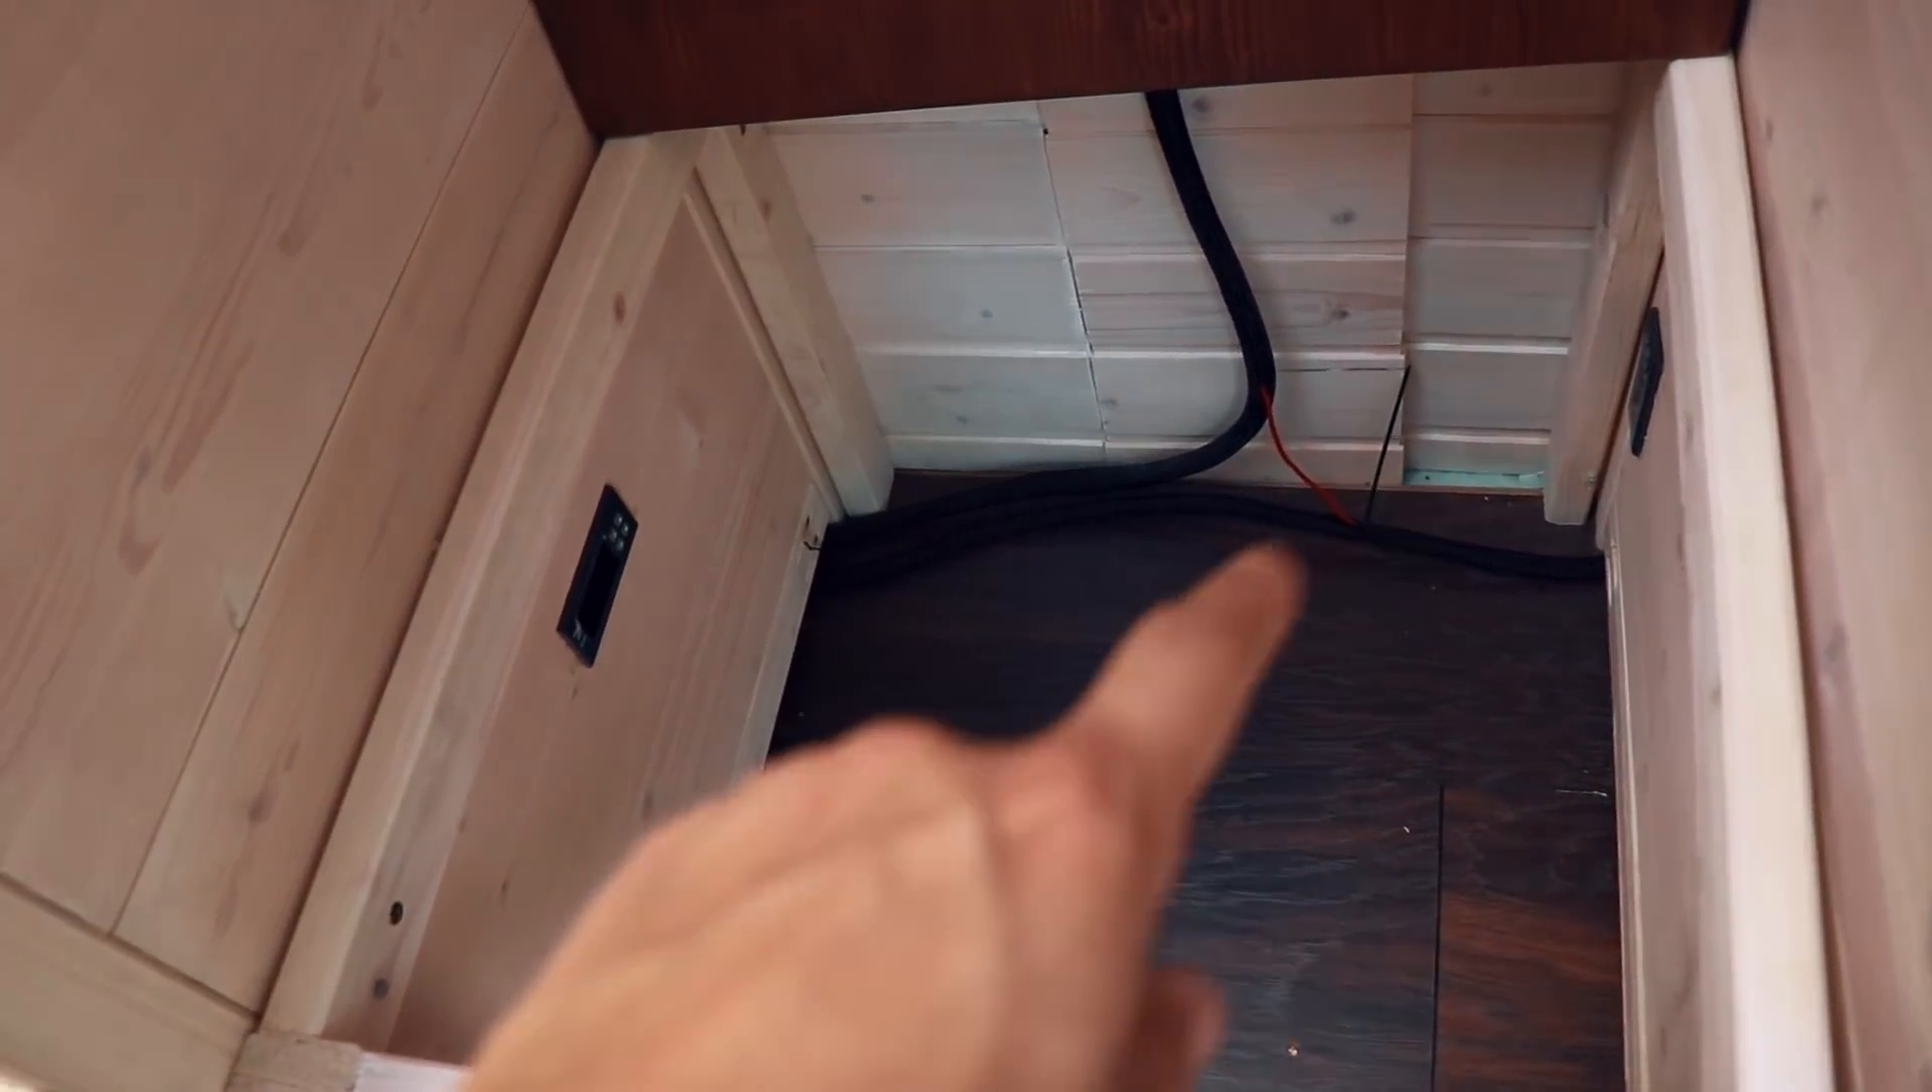So down here you can see some of the wiring going through here and there and they're not really attached to the sides yet.